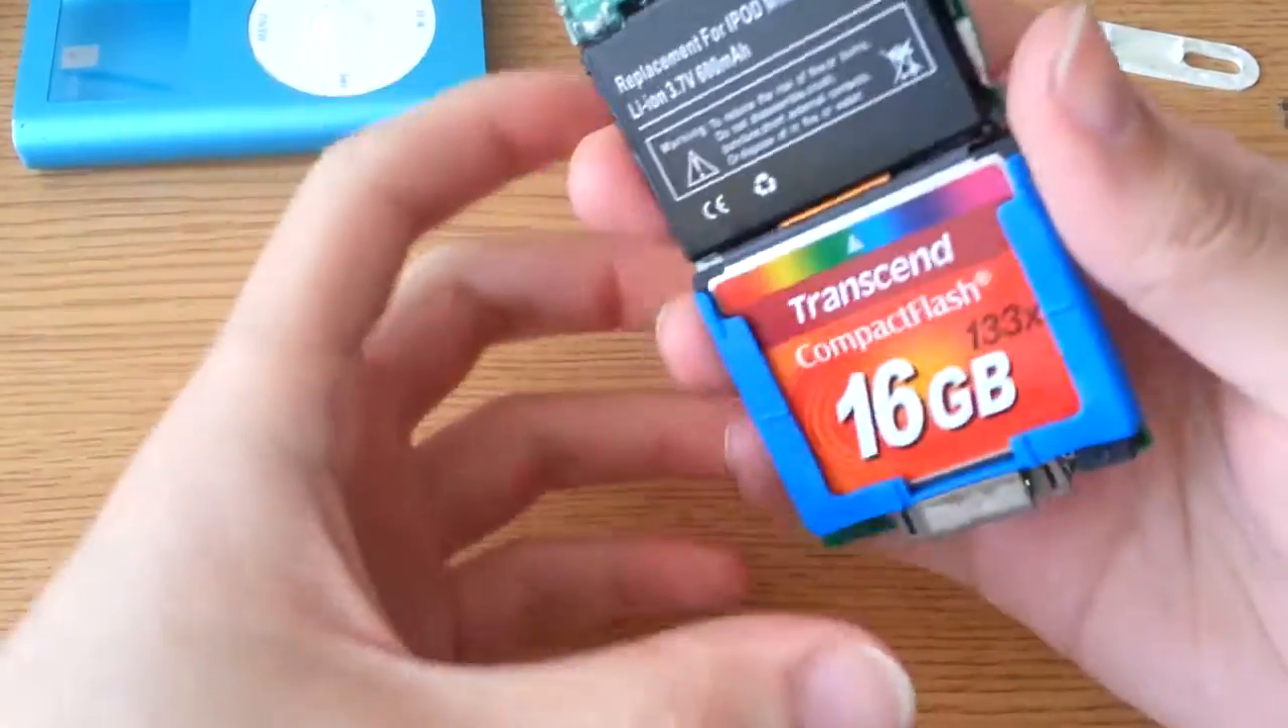And here you can see, I replaced the battery.